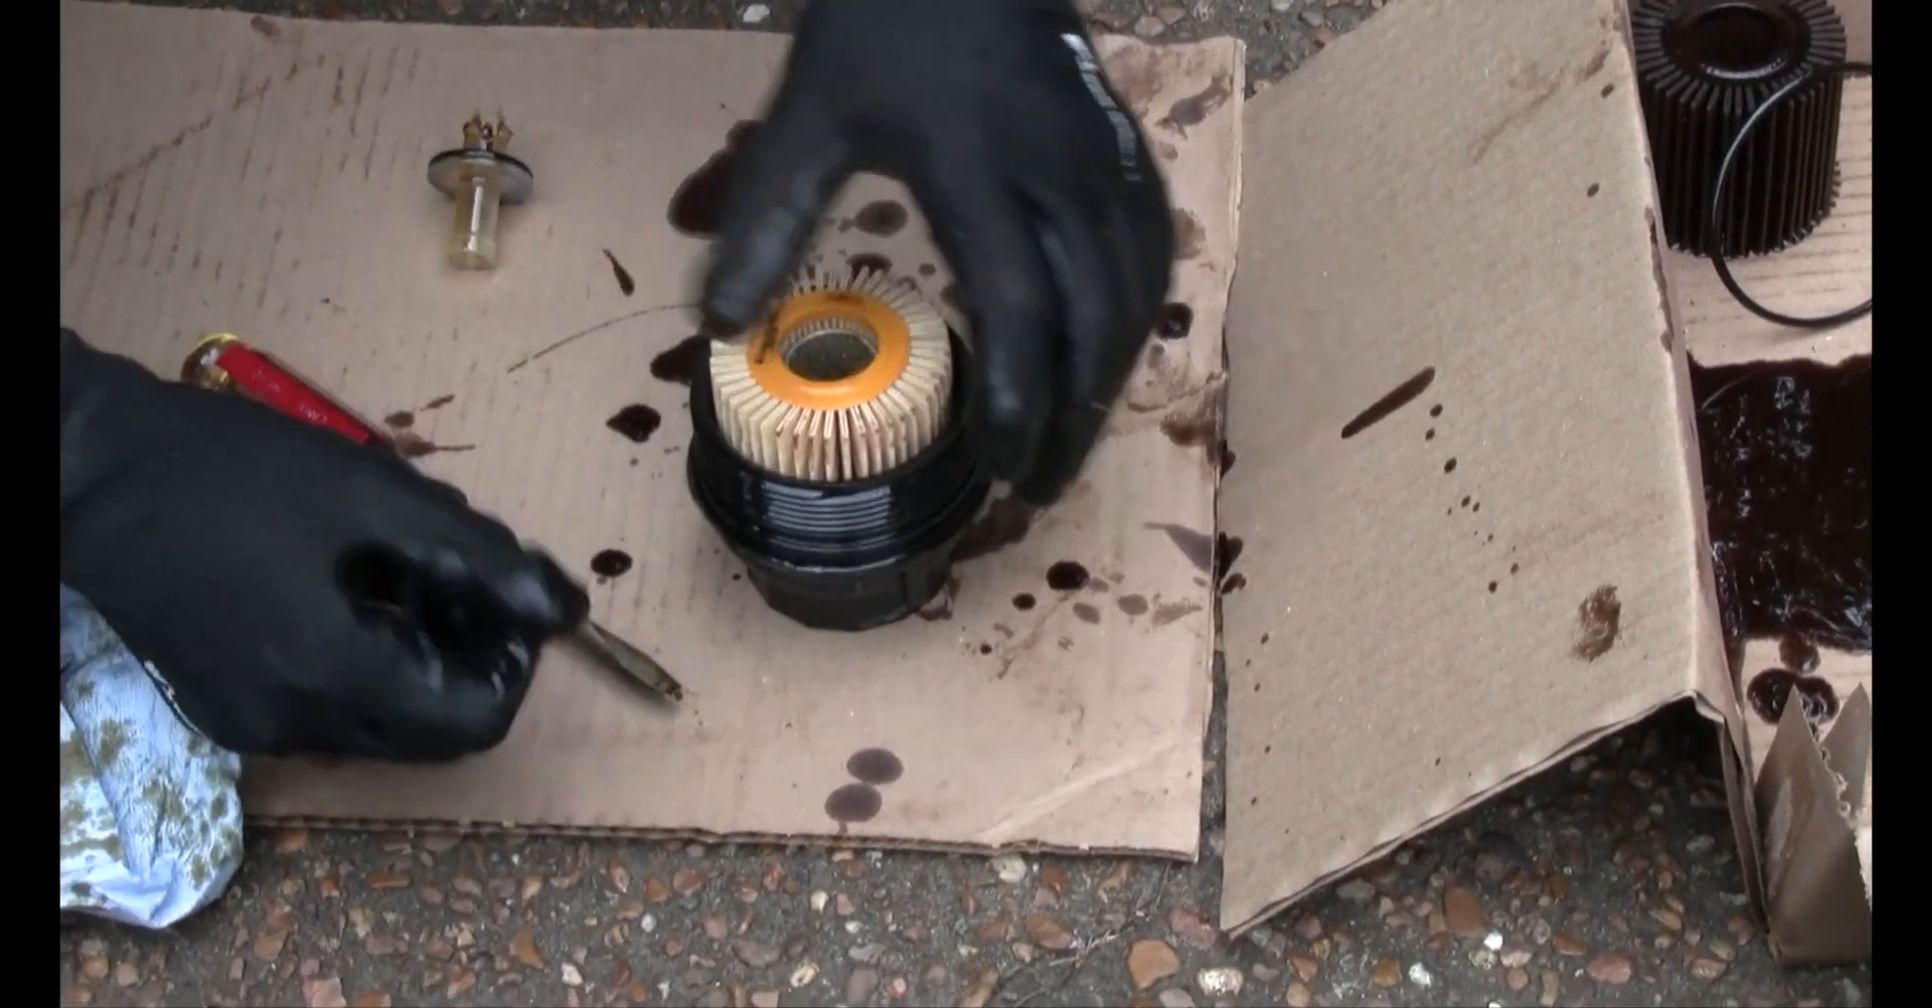I've got my new filter in, as you can see there.